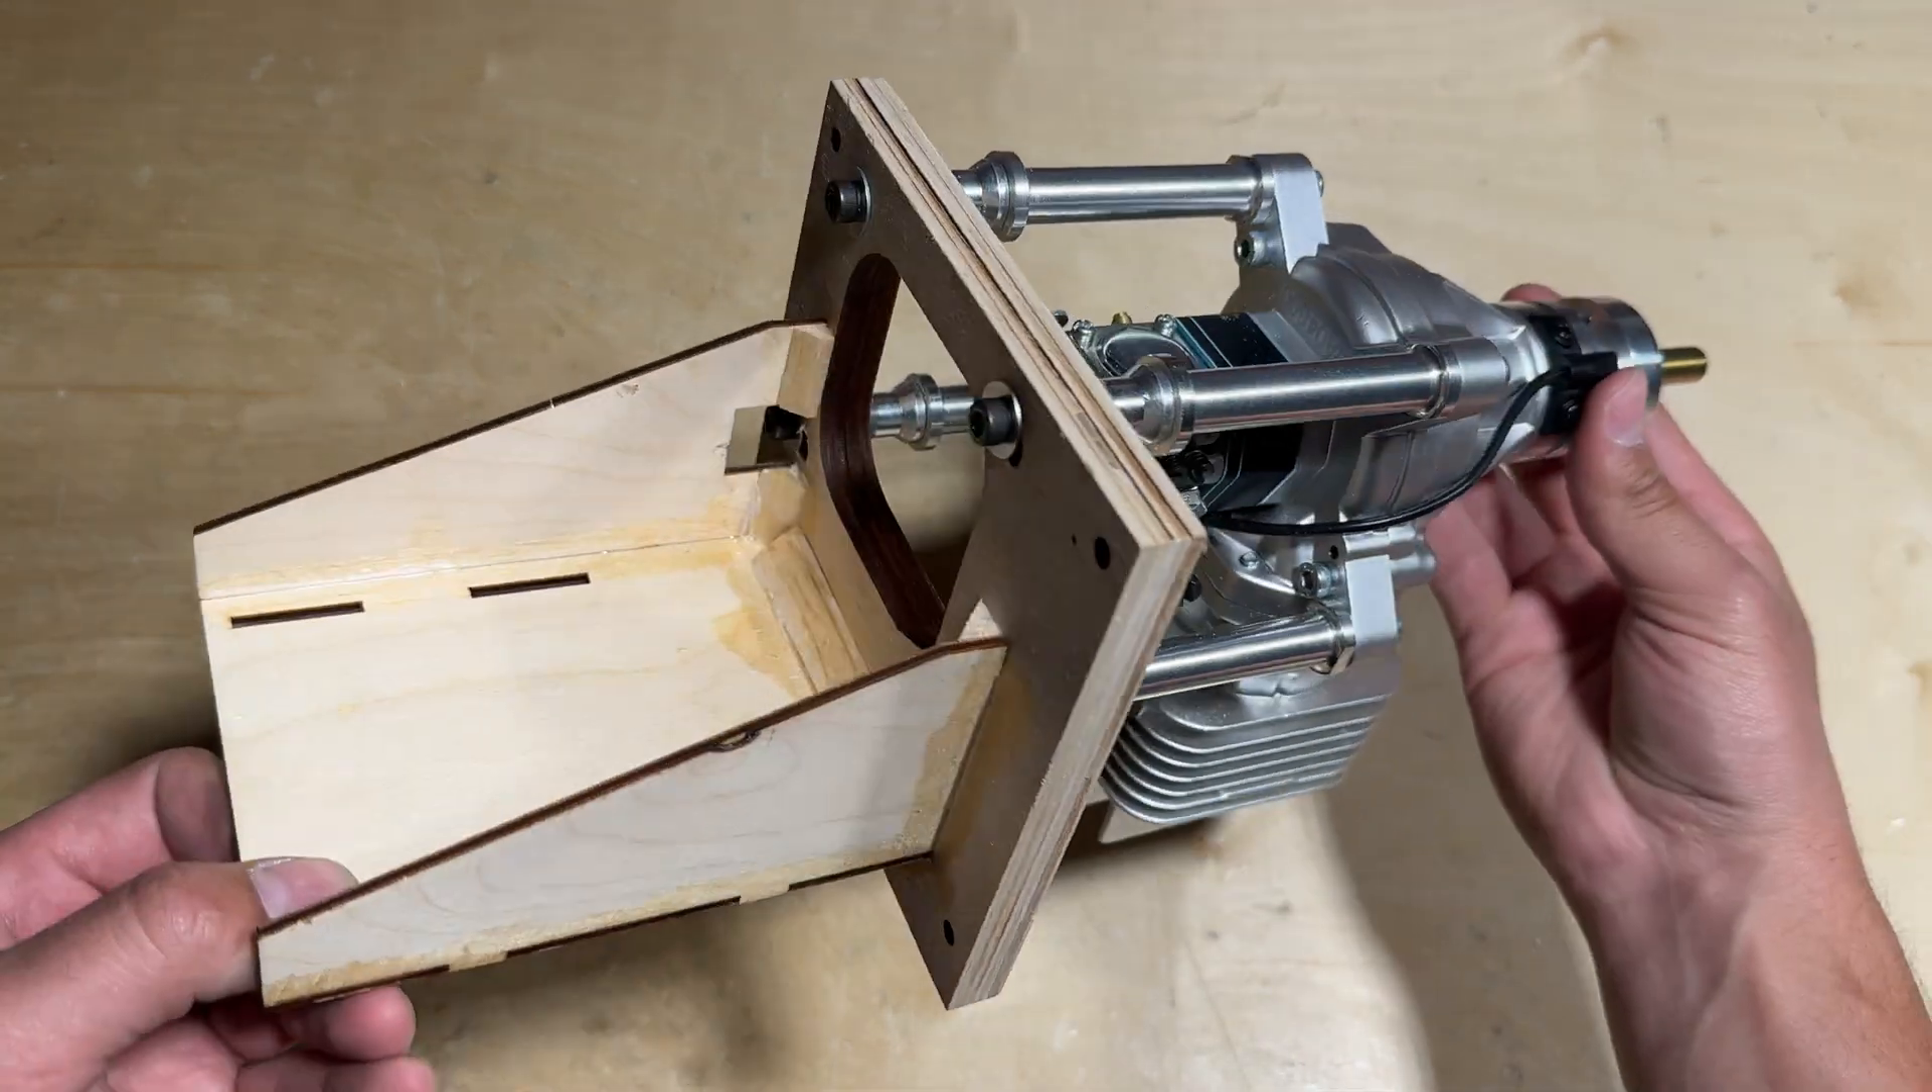So repeating that mounting process with the other three standoffs you can see that the DLE 55 RA is mounted up to the motor mount.